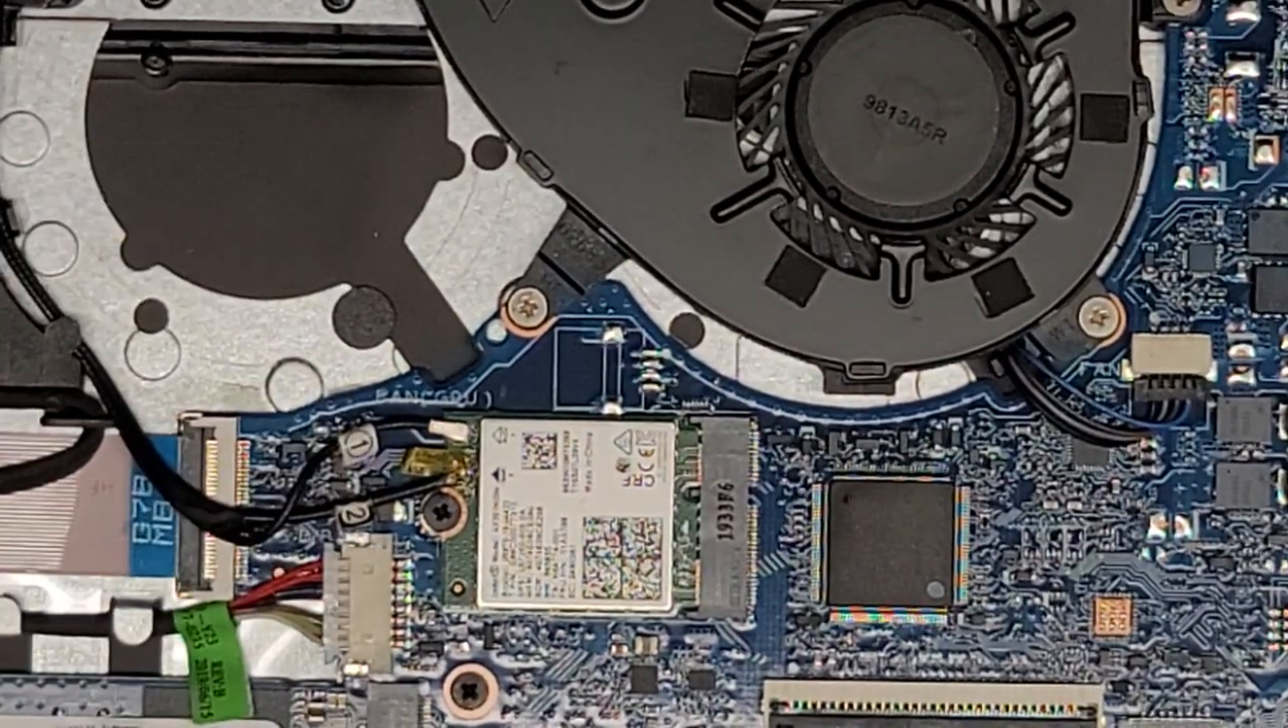So the wireless antennas are back in, so we should be good as far as that goes.